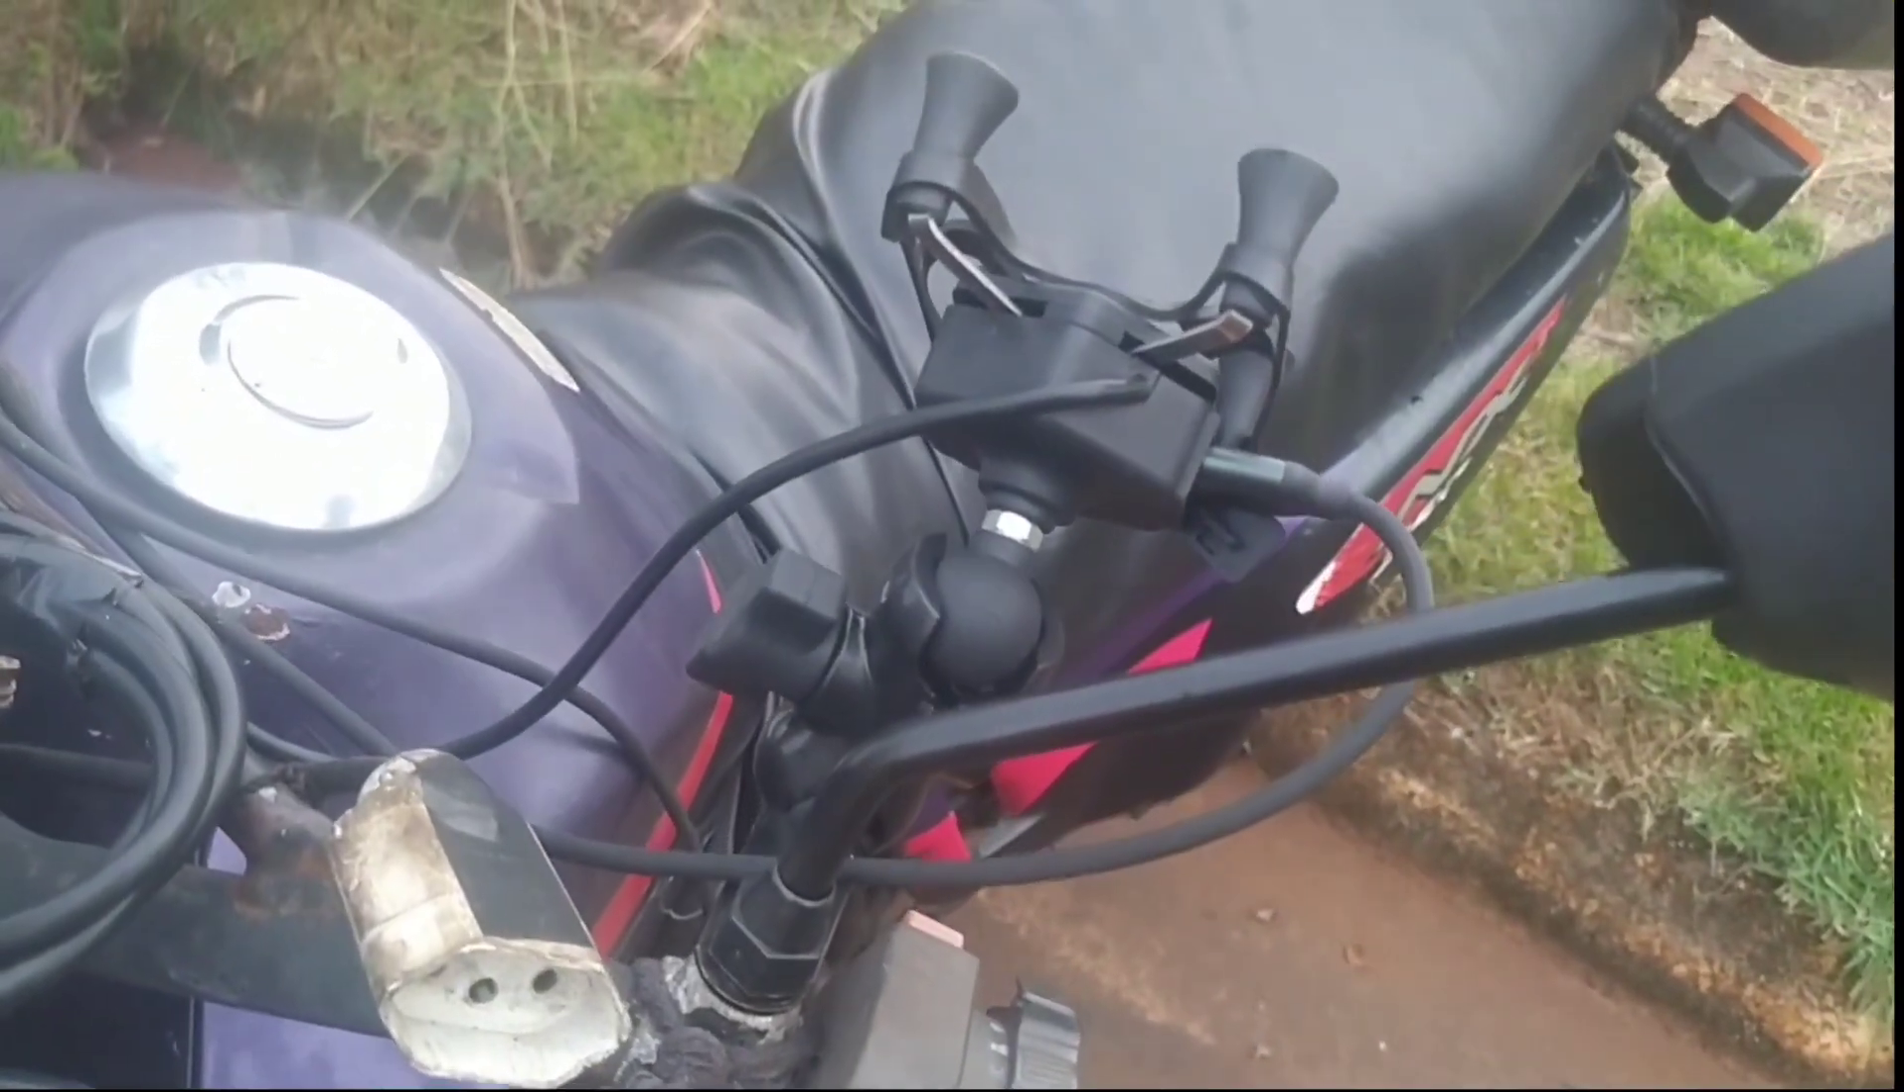Eu também aproveitei e coloquei o suporte de celular, tá vendo, ó?